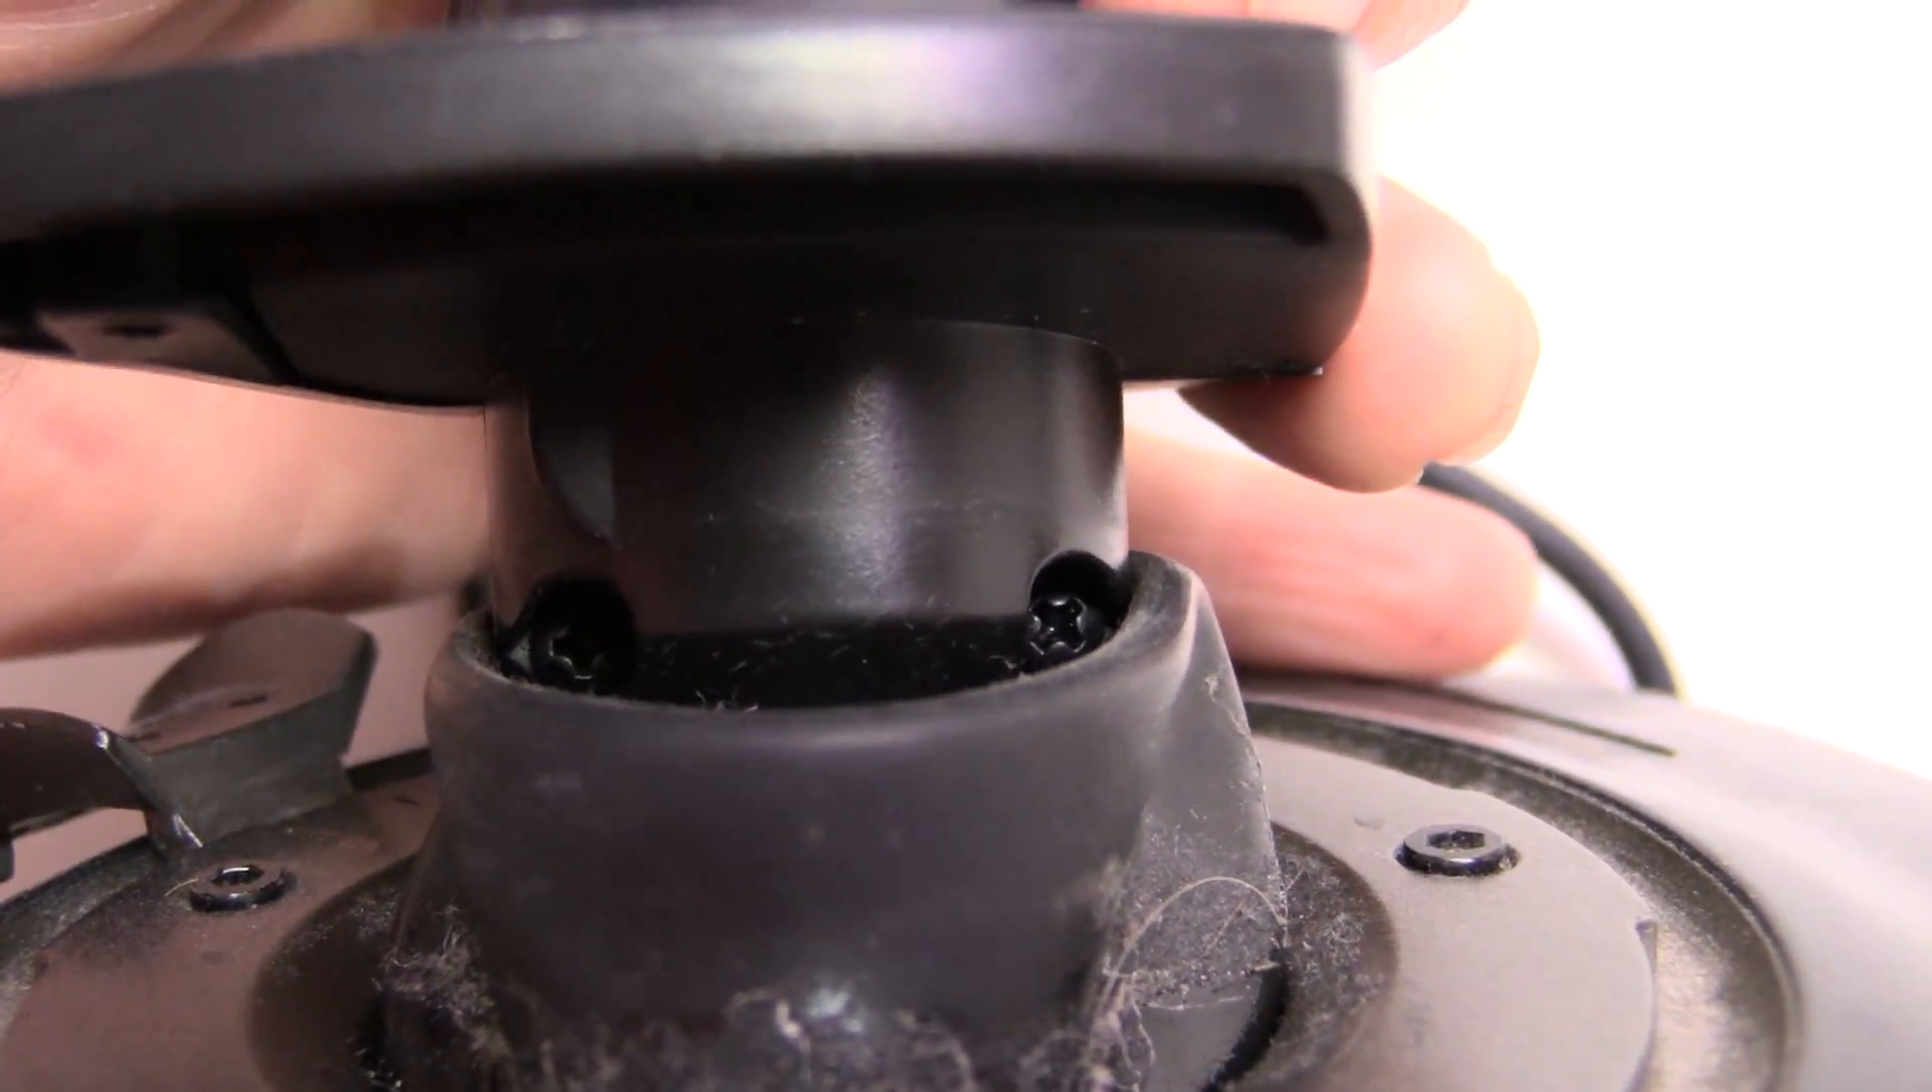As it turns out, under there, way under the boot, there's a couple more screws that have to come off.